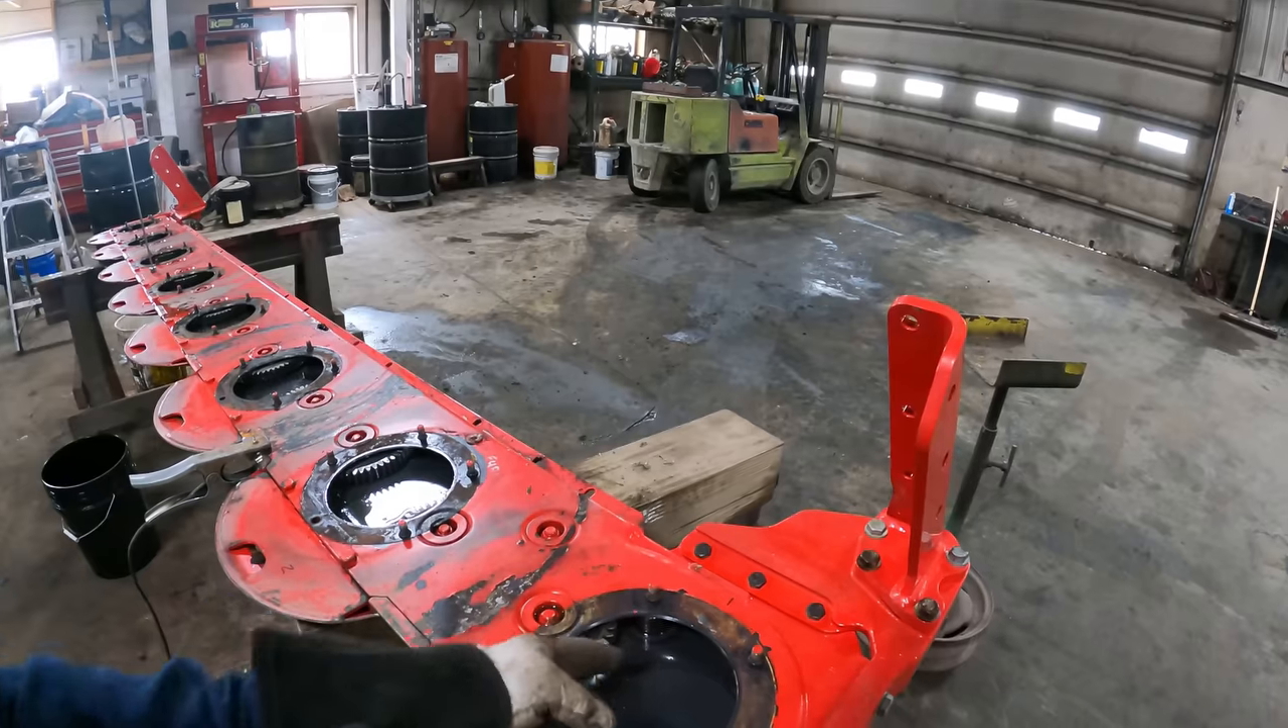All right, we've got all of our spinners removed.